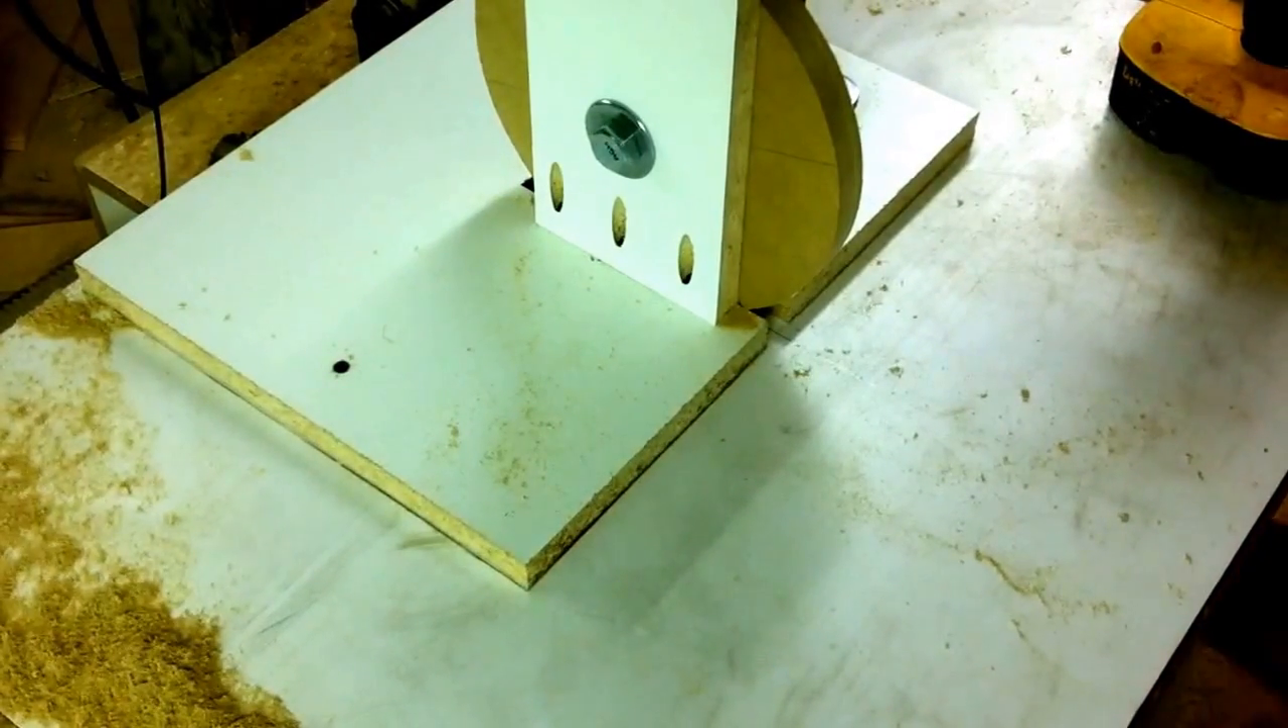Now I've put my bolt through.